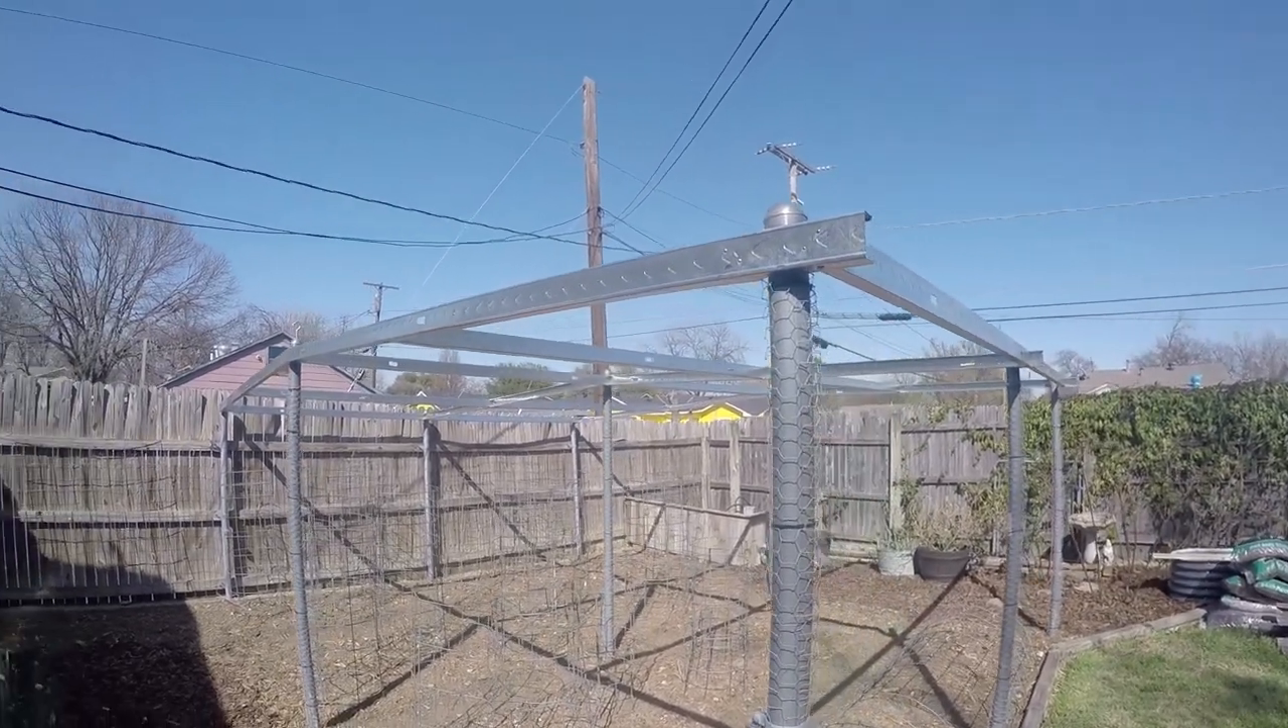All right, so we've got our shade cover, our old wood shade cover repurposed using these new metal studs.